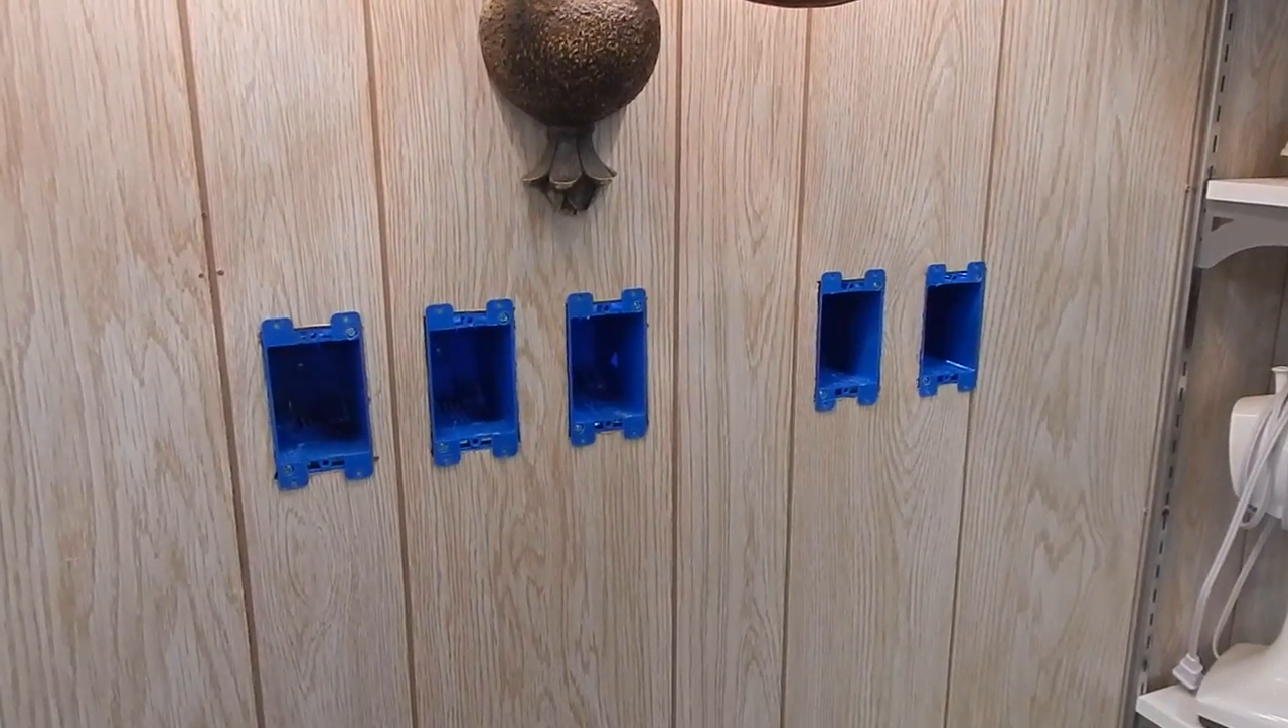So I've been making some progress here, I'm not going to have time to finish this end tonight, but I do have the boxes in the wall.